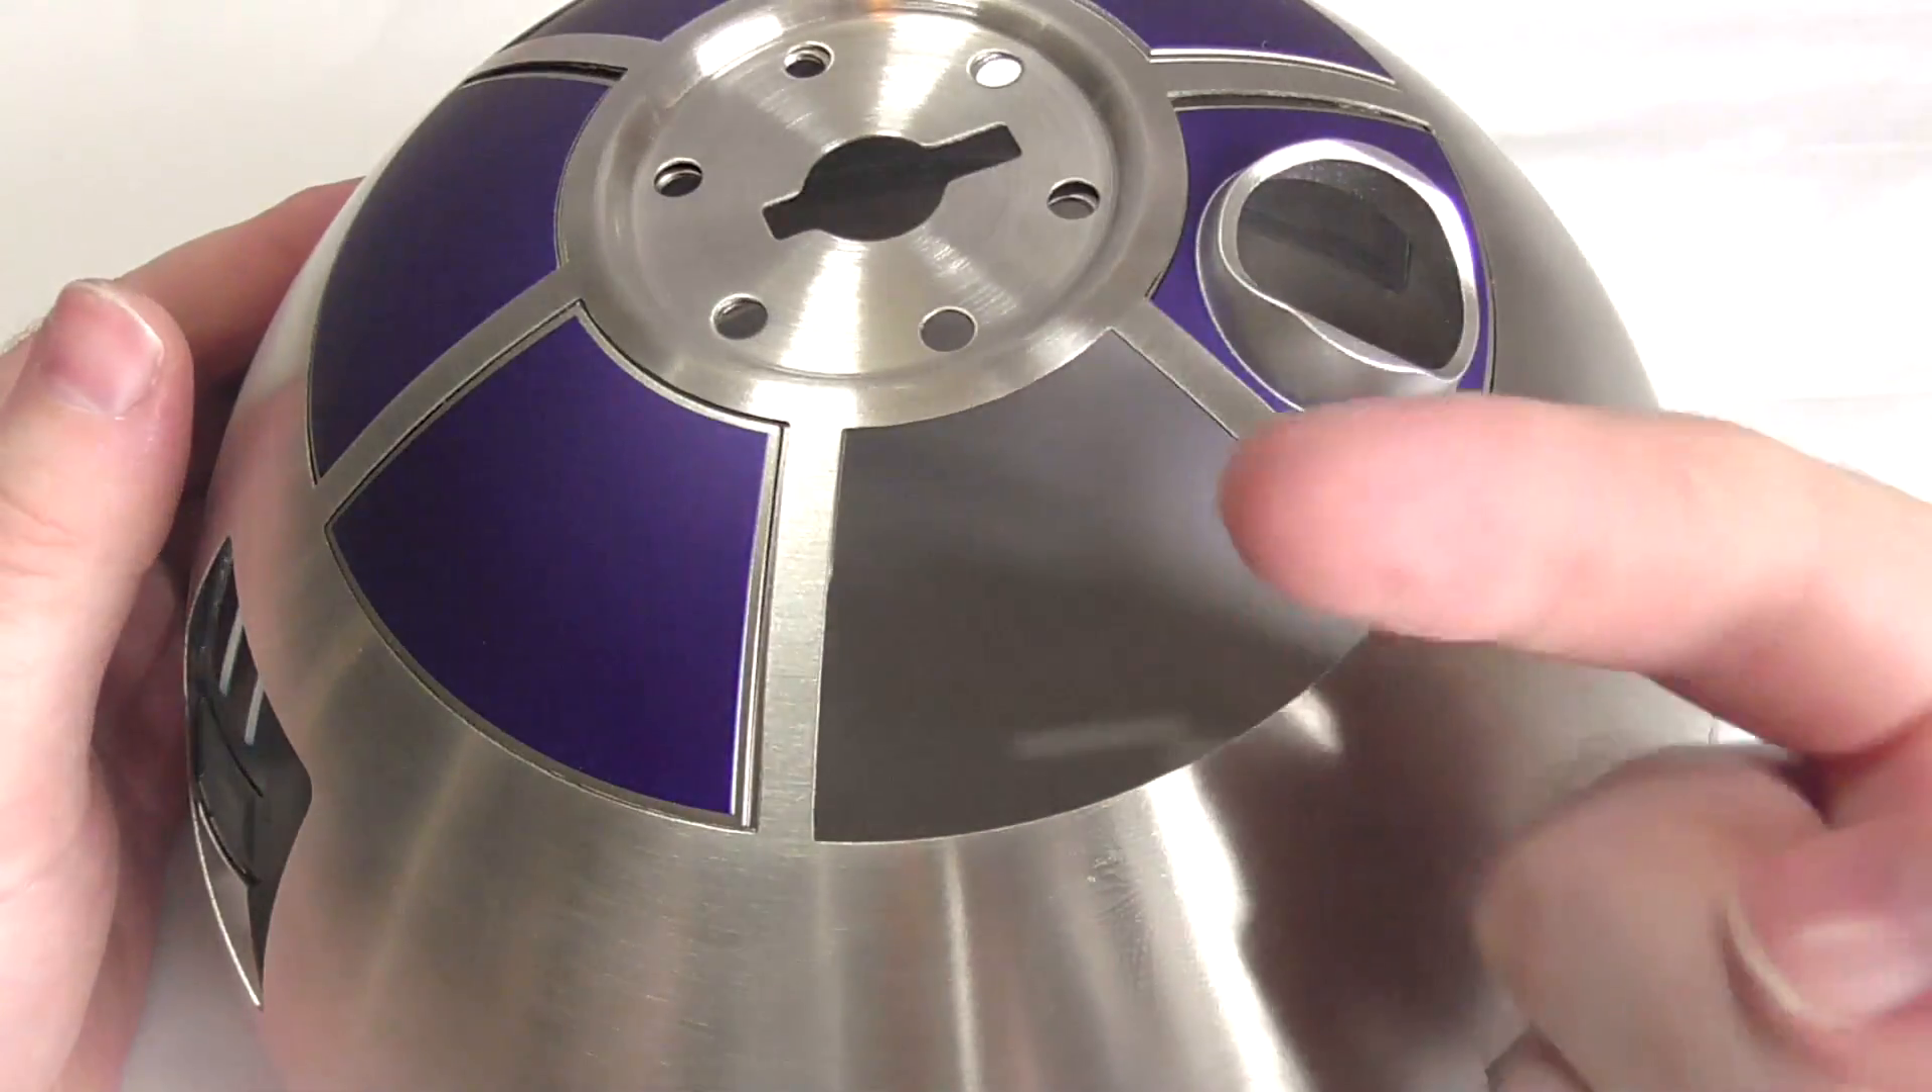And we have the top of the dome all but one plated up.